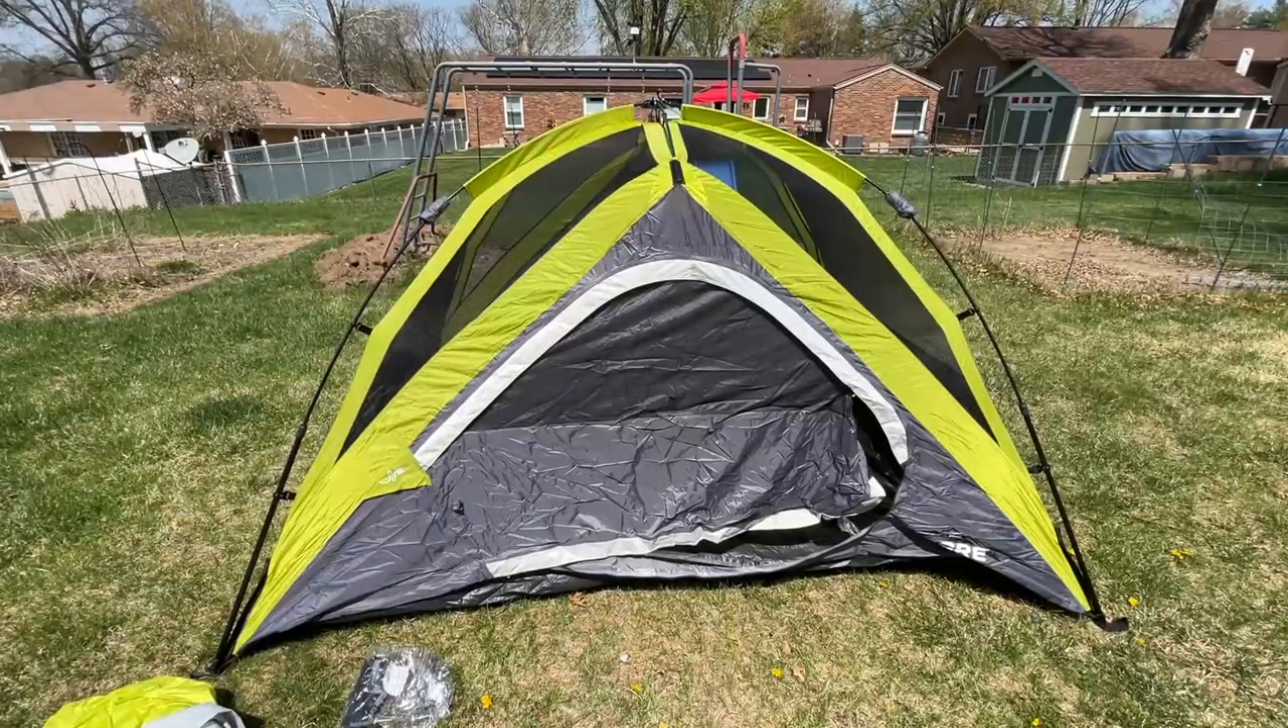Okay, so I have the main tent up now.